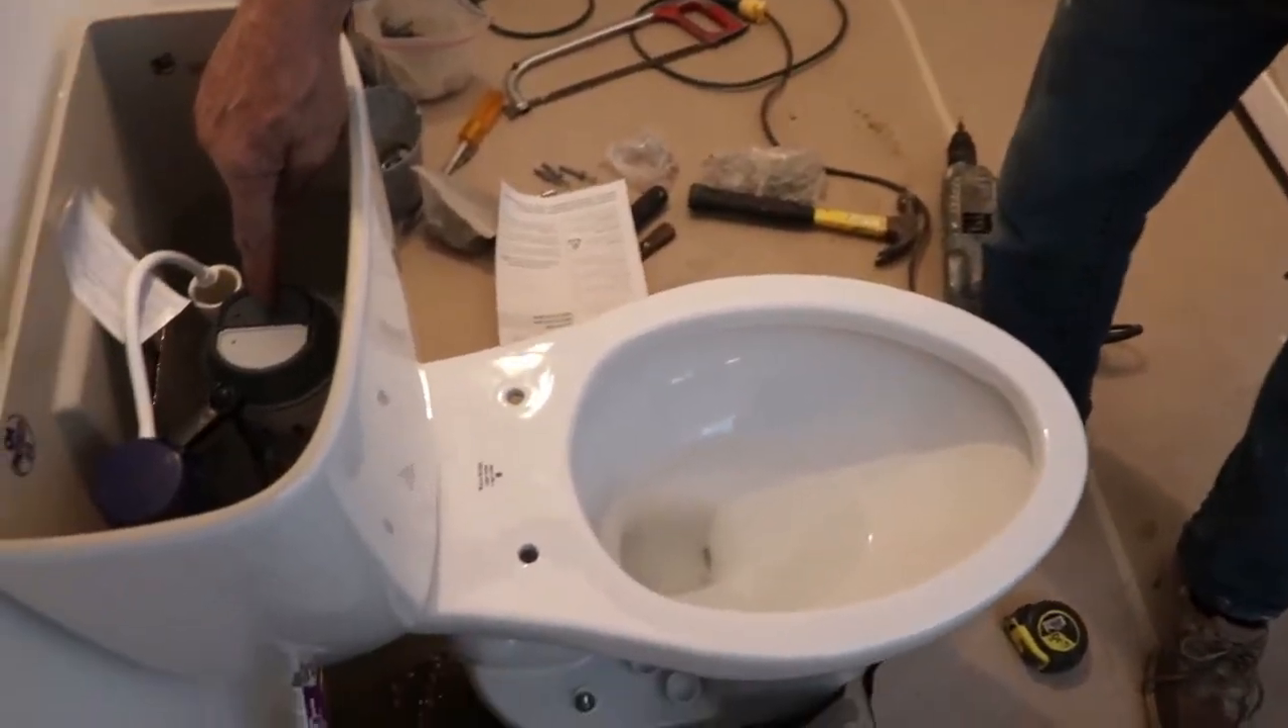I'm not gonna put the lid yet.